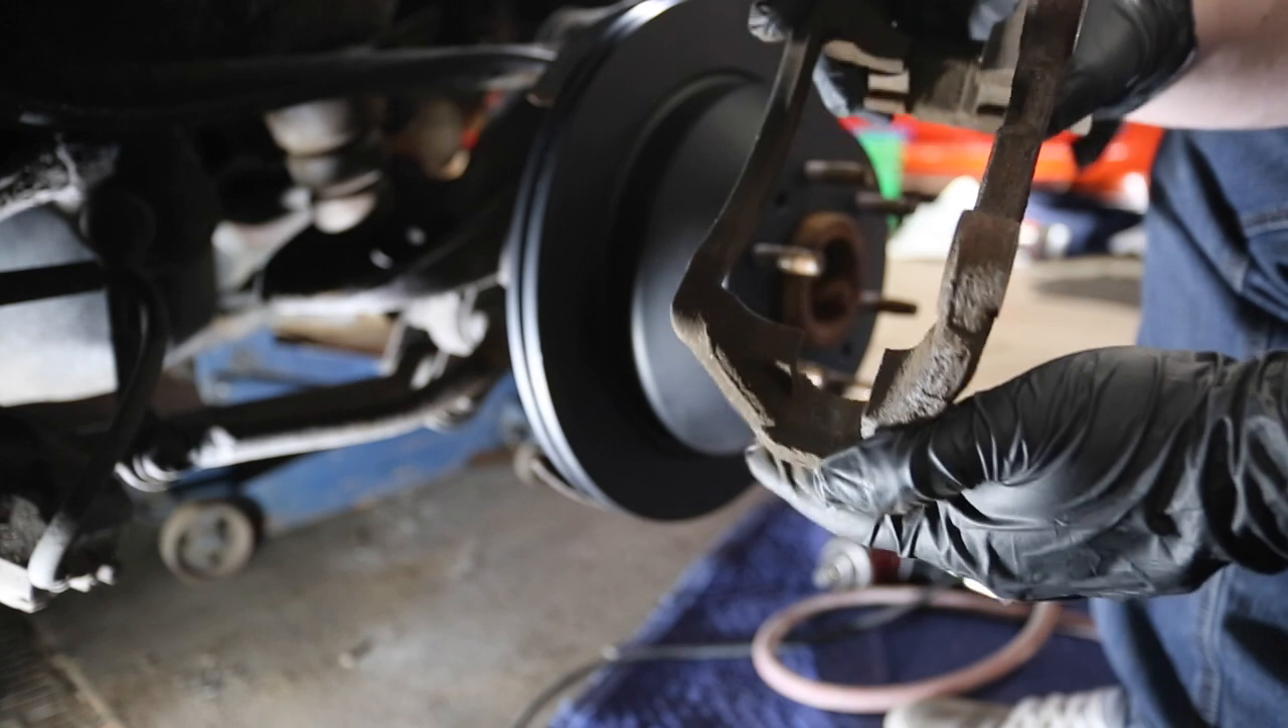Now that we have the rotor on, we have to put new brake pads in the bracket.